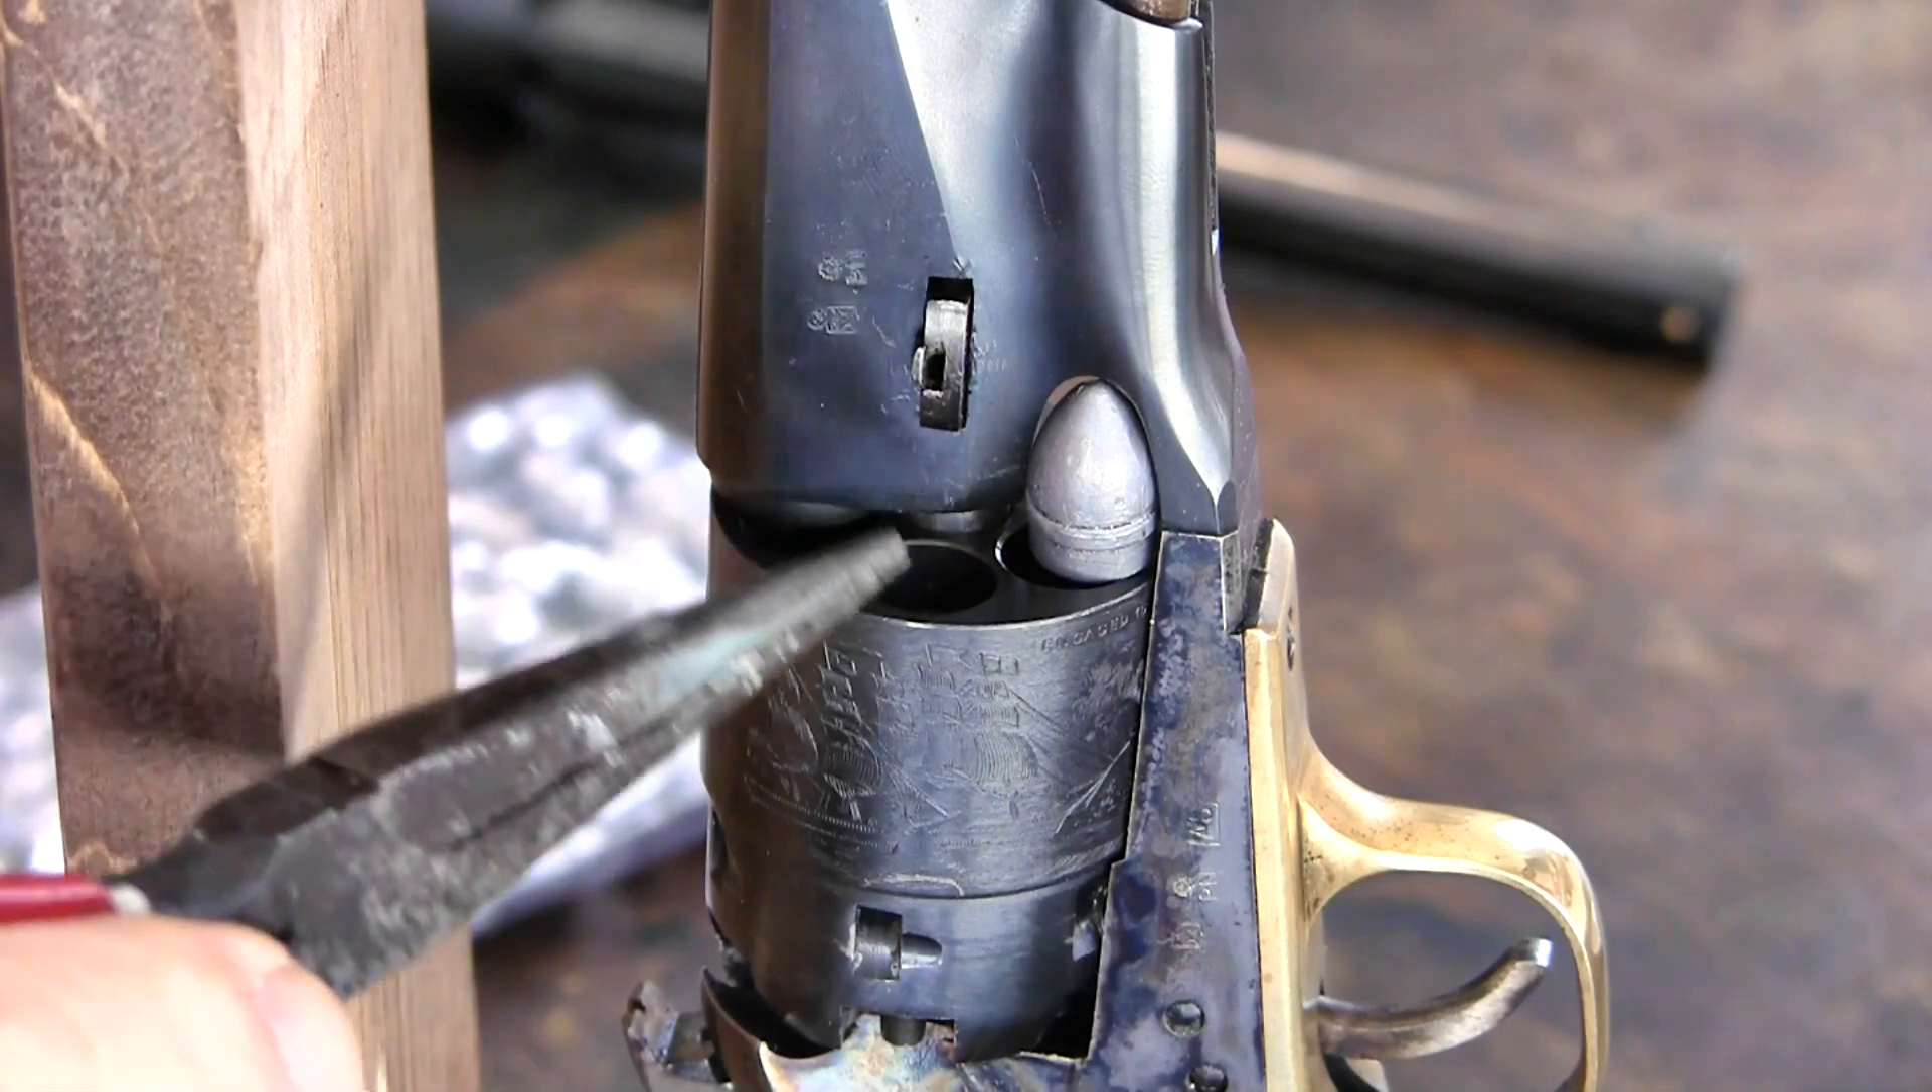The problem is that the bullet is hitting along this edge in here, this contour, and this is all sticking out too far. You're supposed to be able to seat that out here. So, this is the edge that's giving us the problem right here.